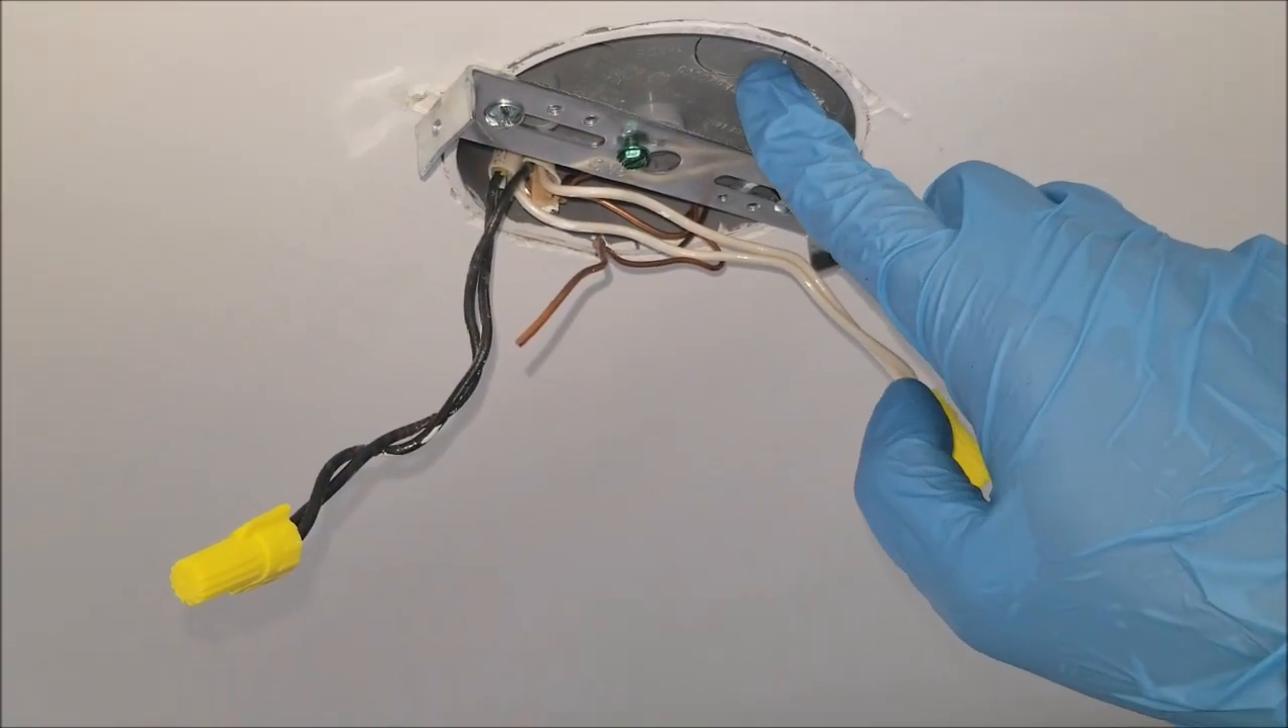I now have the bracket for the light fastened into the receptacle.